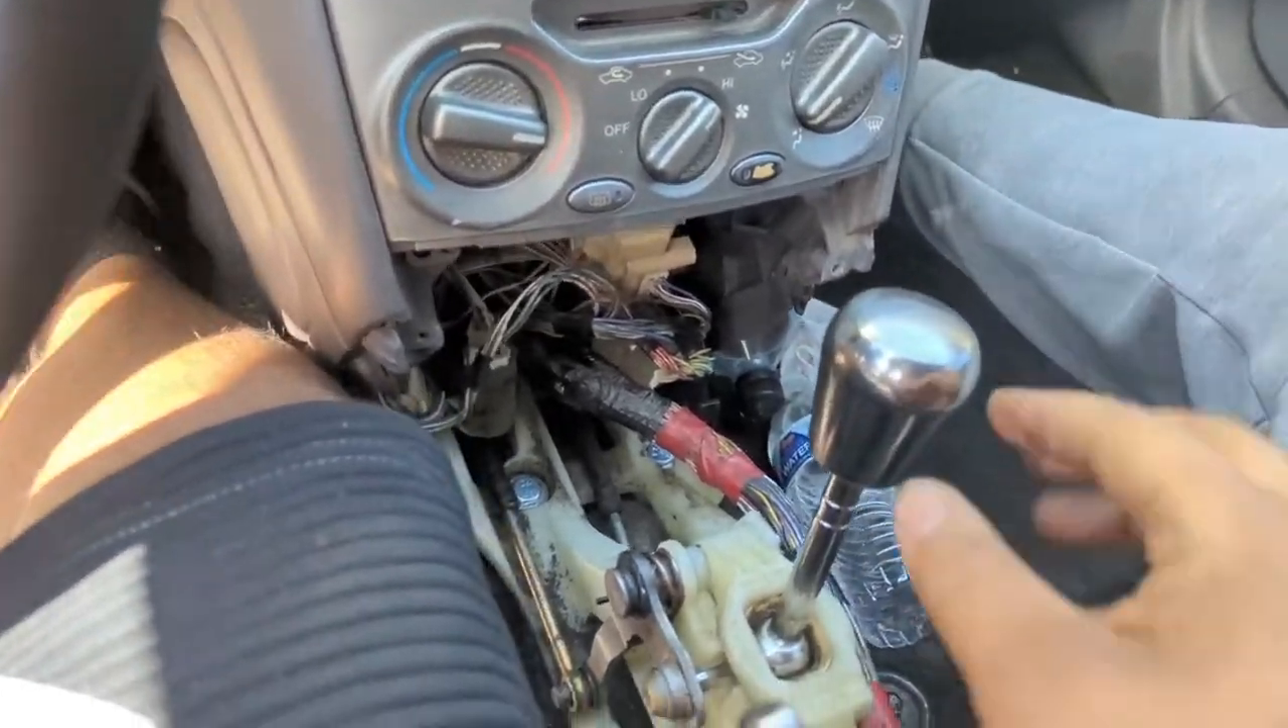So i got the whole shifter assembly reassembled and i got the shift knob that it comes with on.